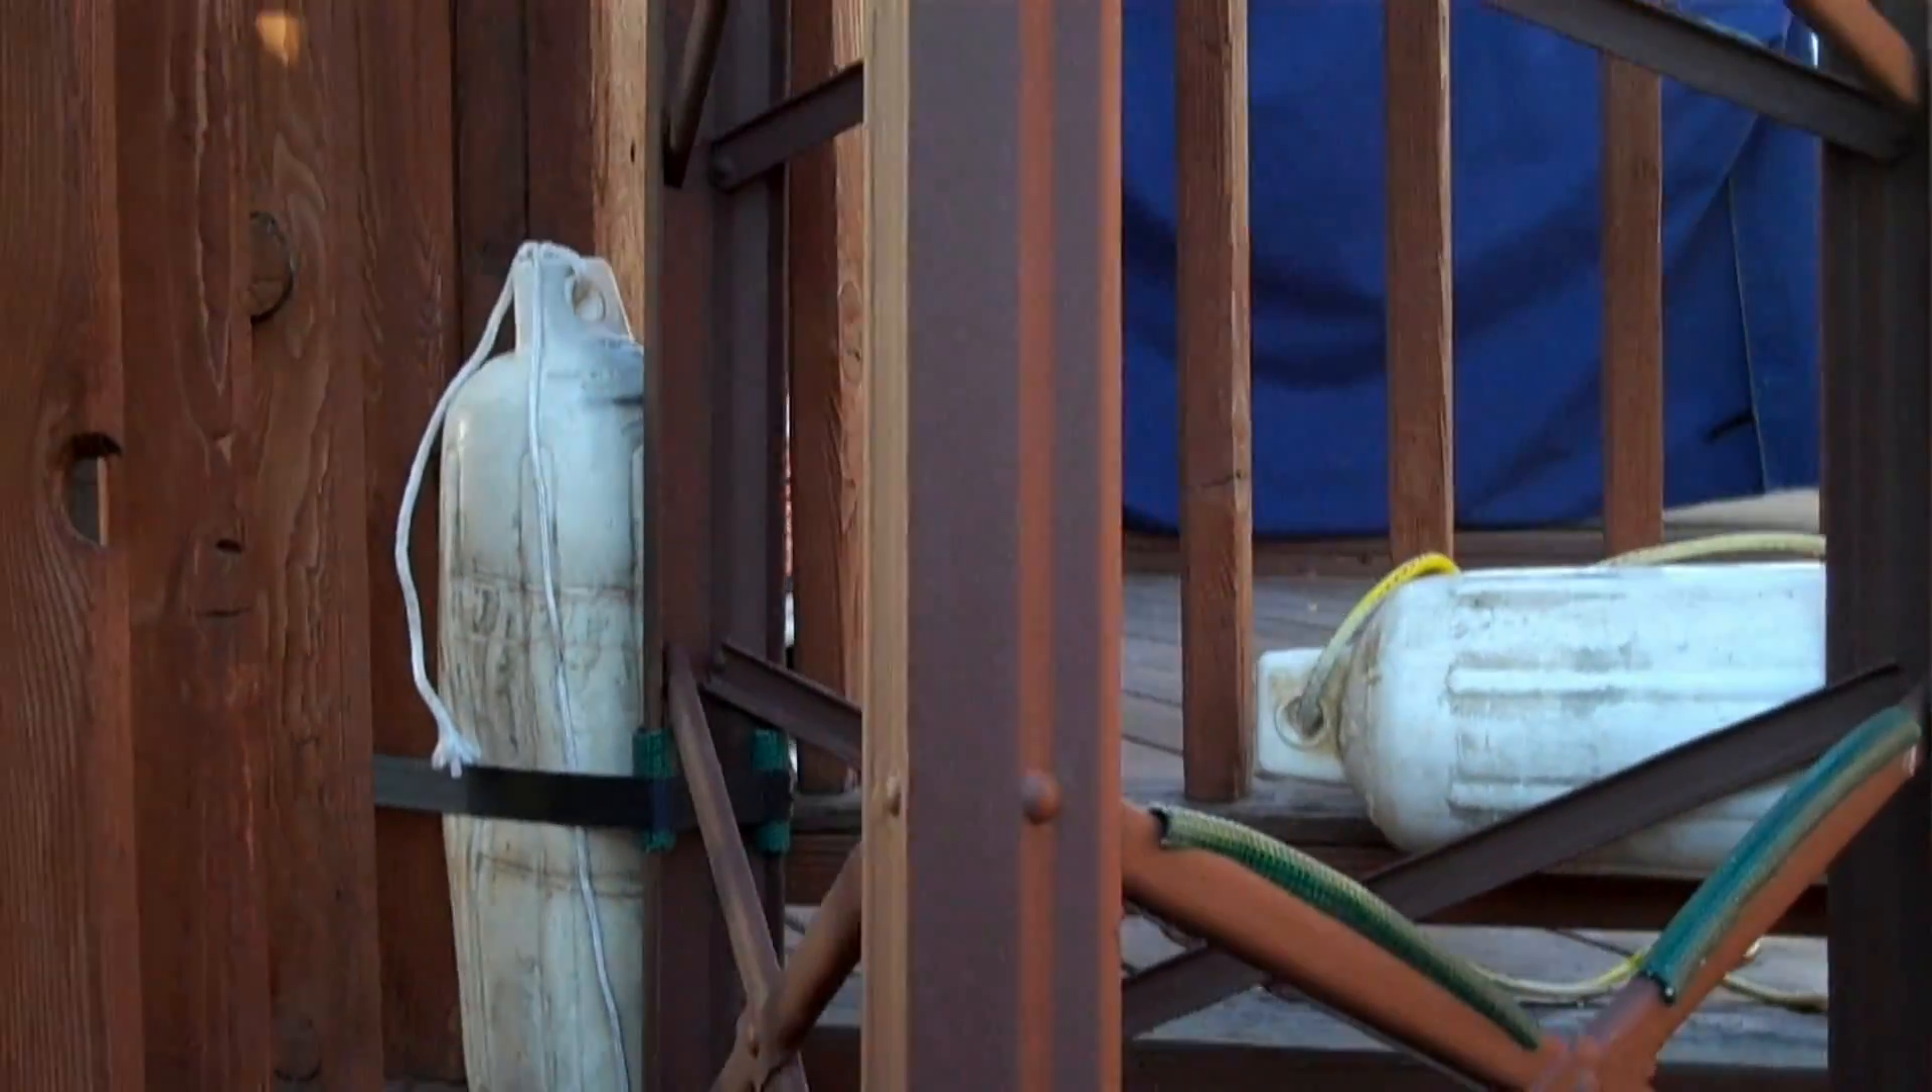You can see I put in some boat bumpers there between the mast or the tower and my deck here.